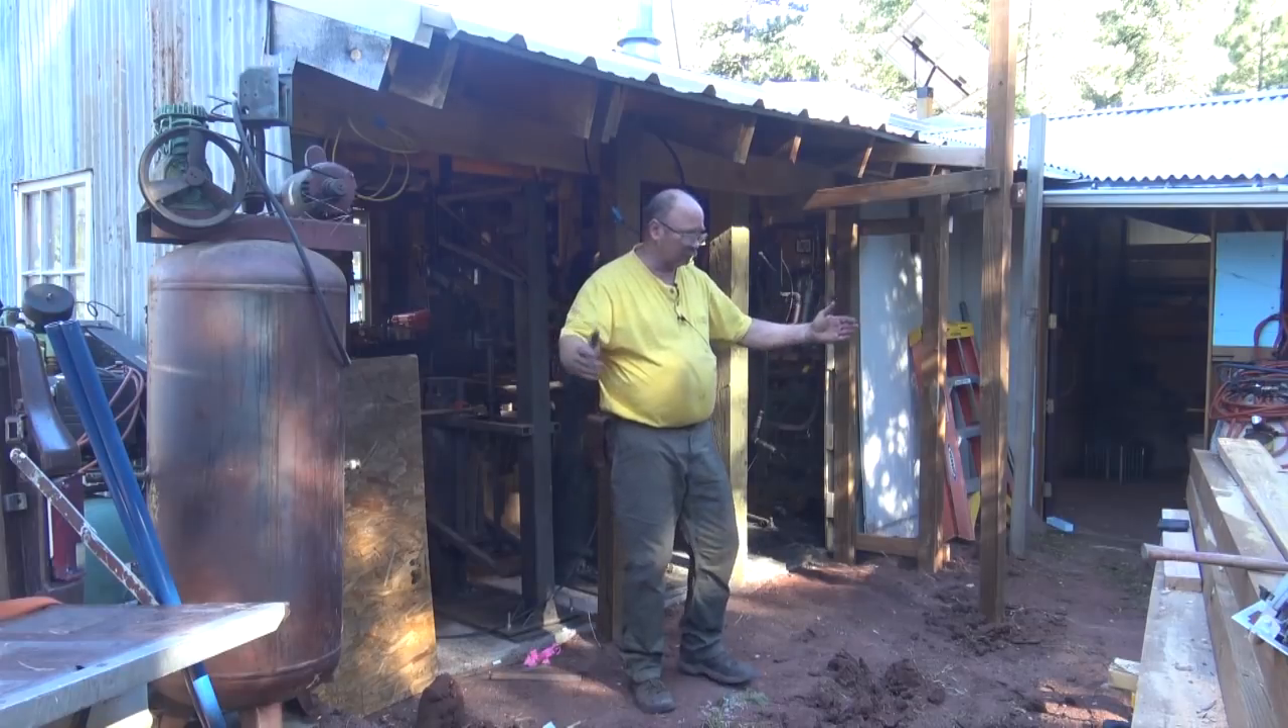I was able to set a few posts. I'm starting to establish this side of the building.